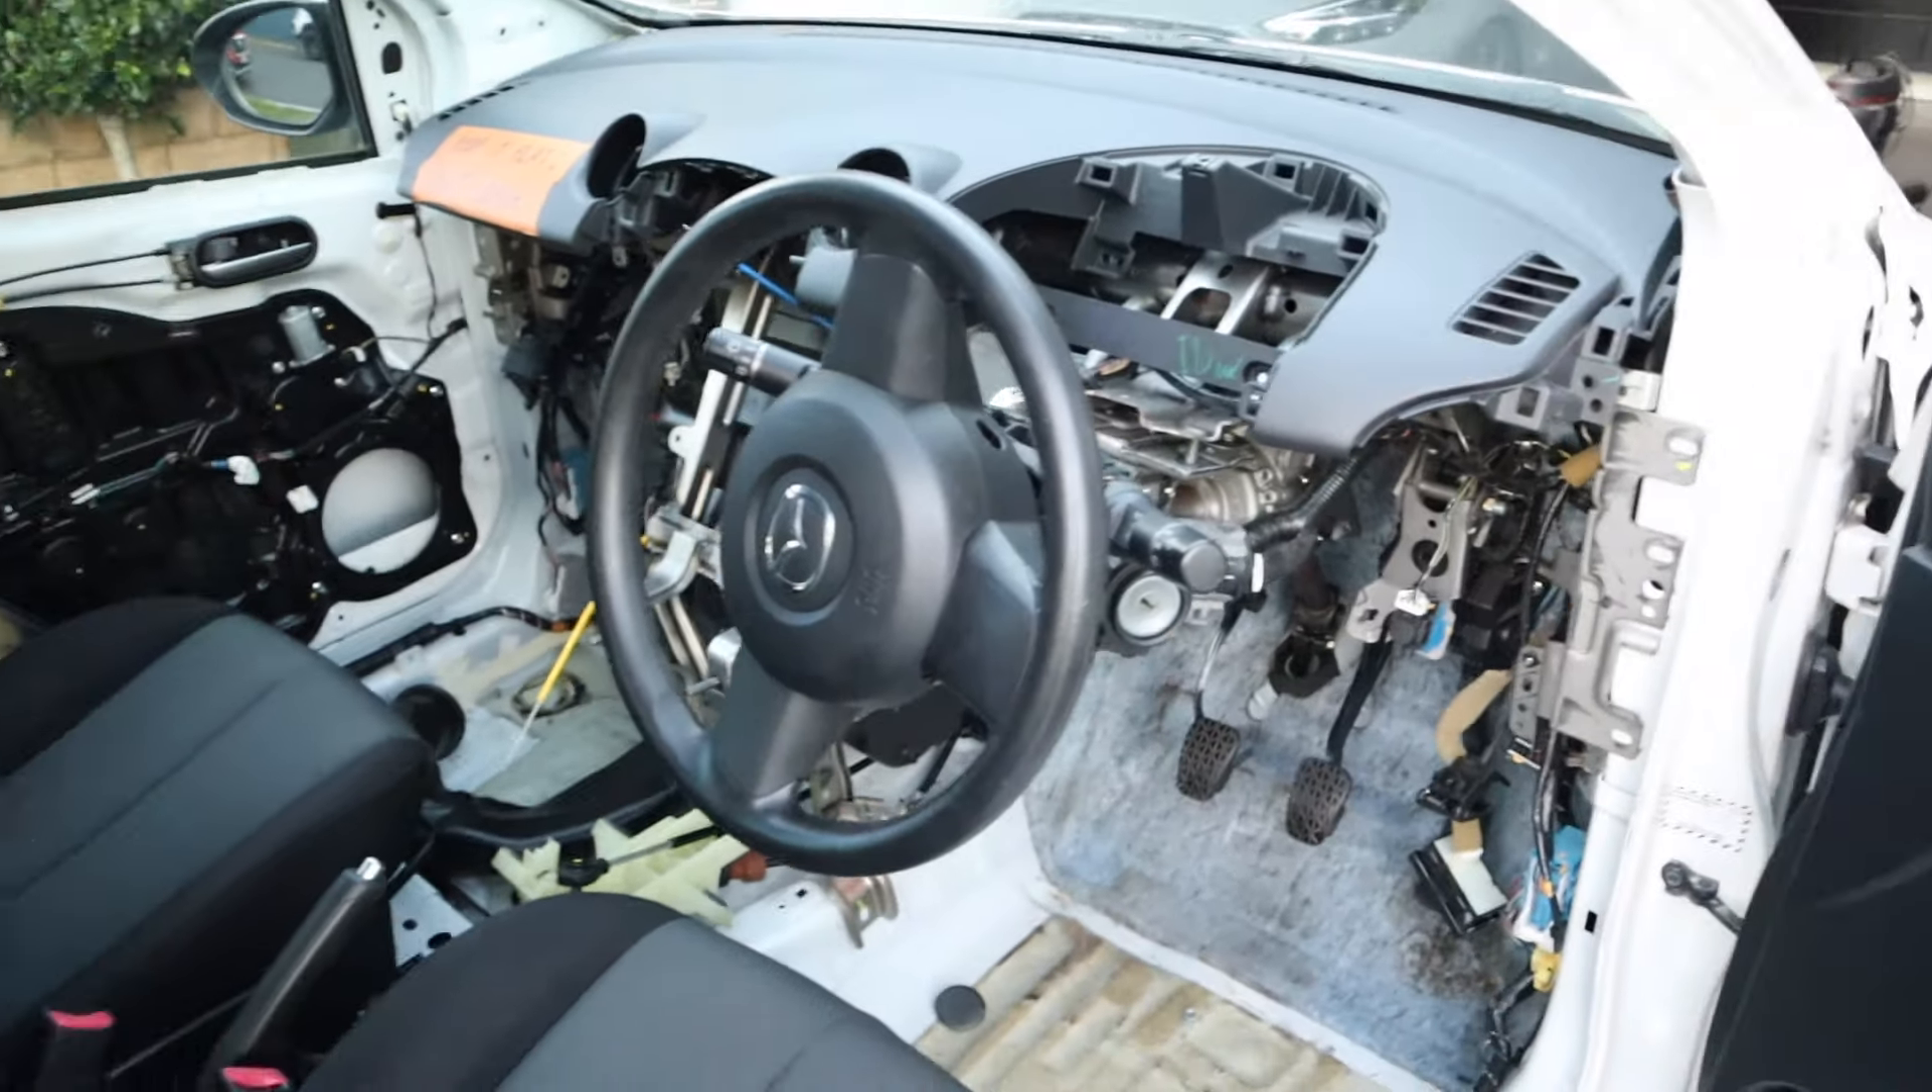We haven't removed the dash yet. We've gotten the majority of it off.